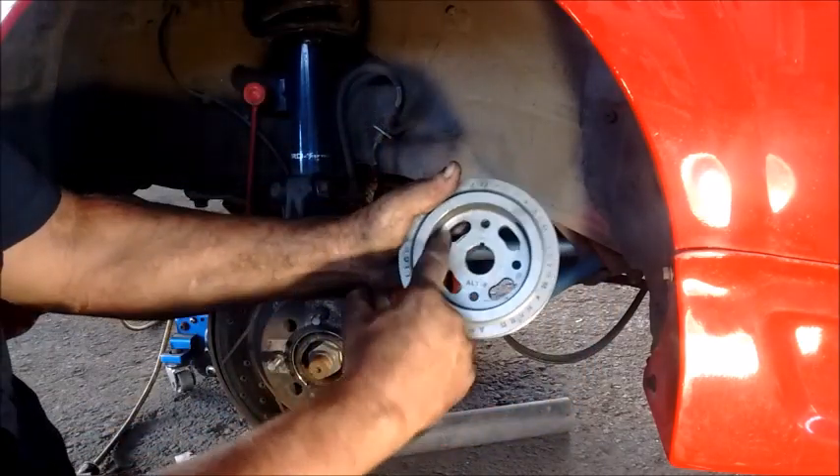So here we go after about five minutes of wiggling the pulley finally came out.